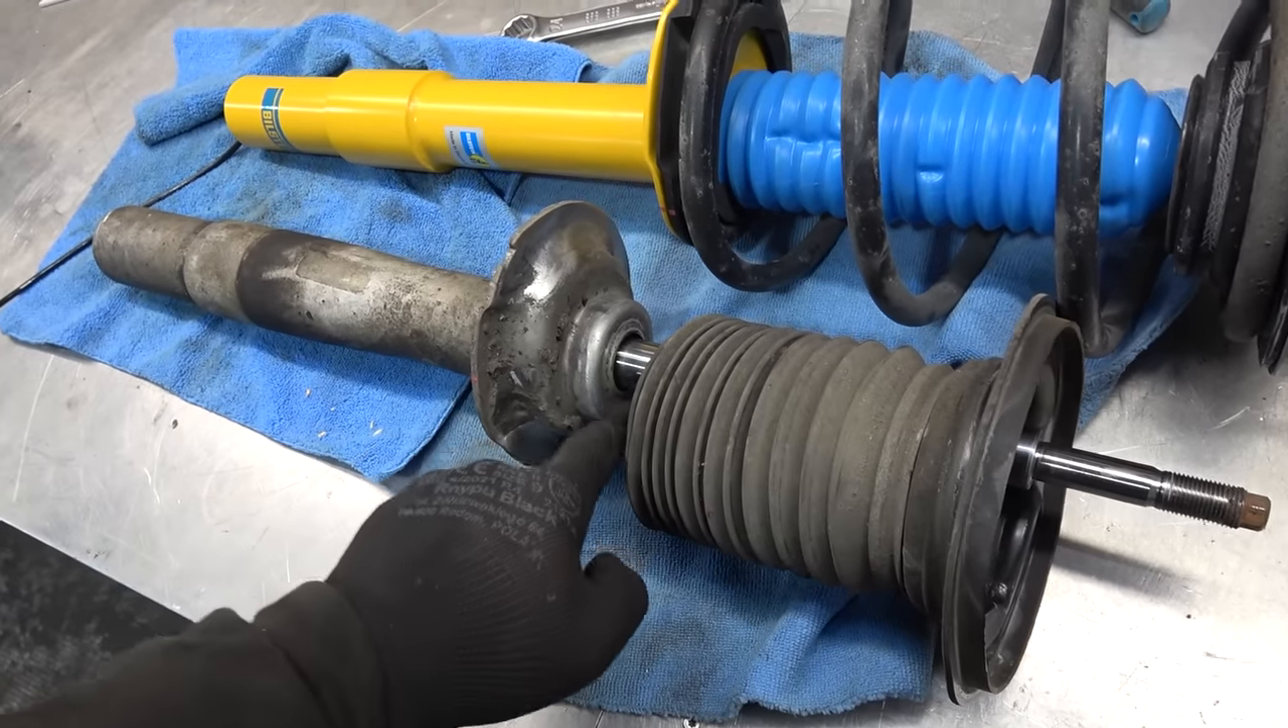This is the dust boot on the original shock and as you can see it's just flopping around all over the place and it's not sealing all the way on the bottom.